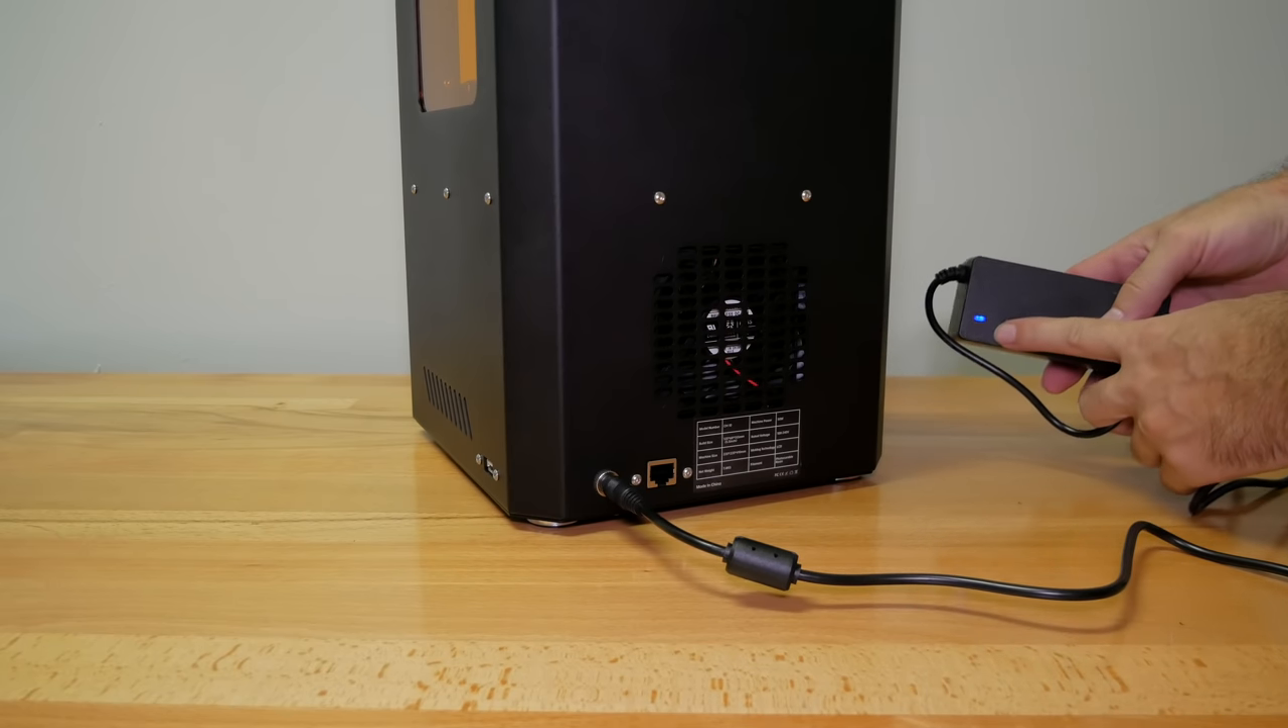And I already got the power adapter plugged in. And we can see it has a little blue light.